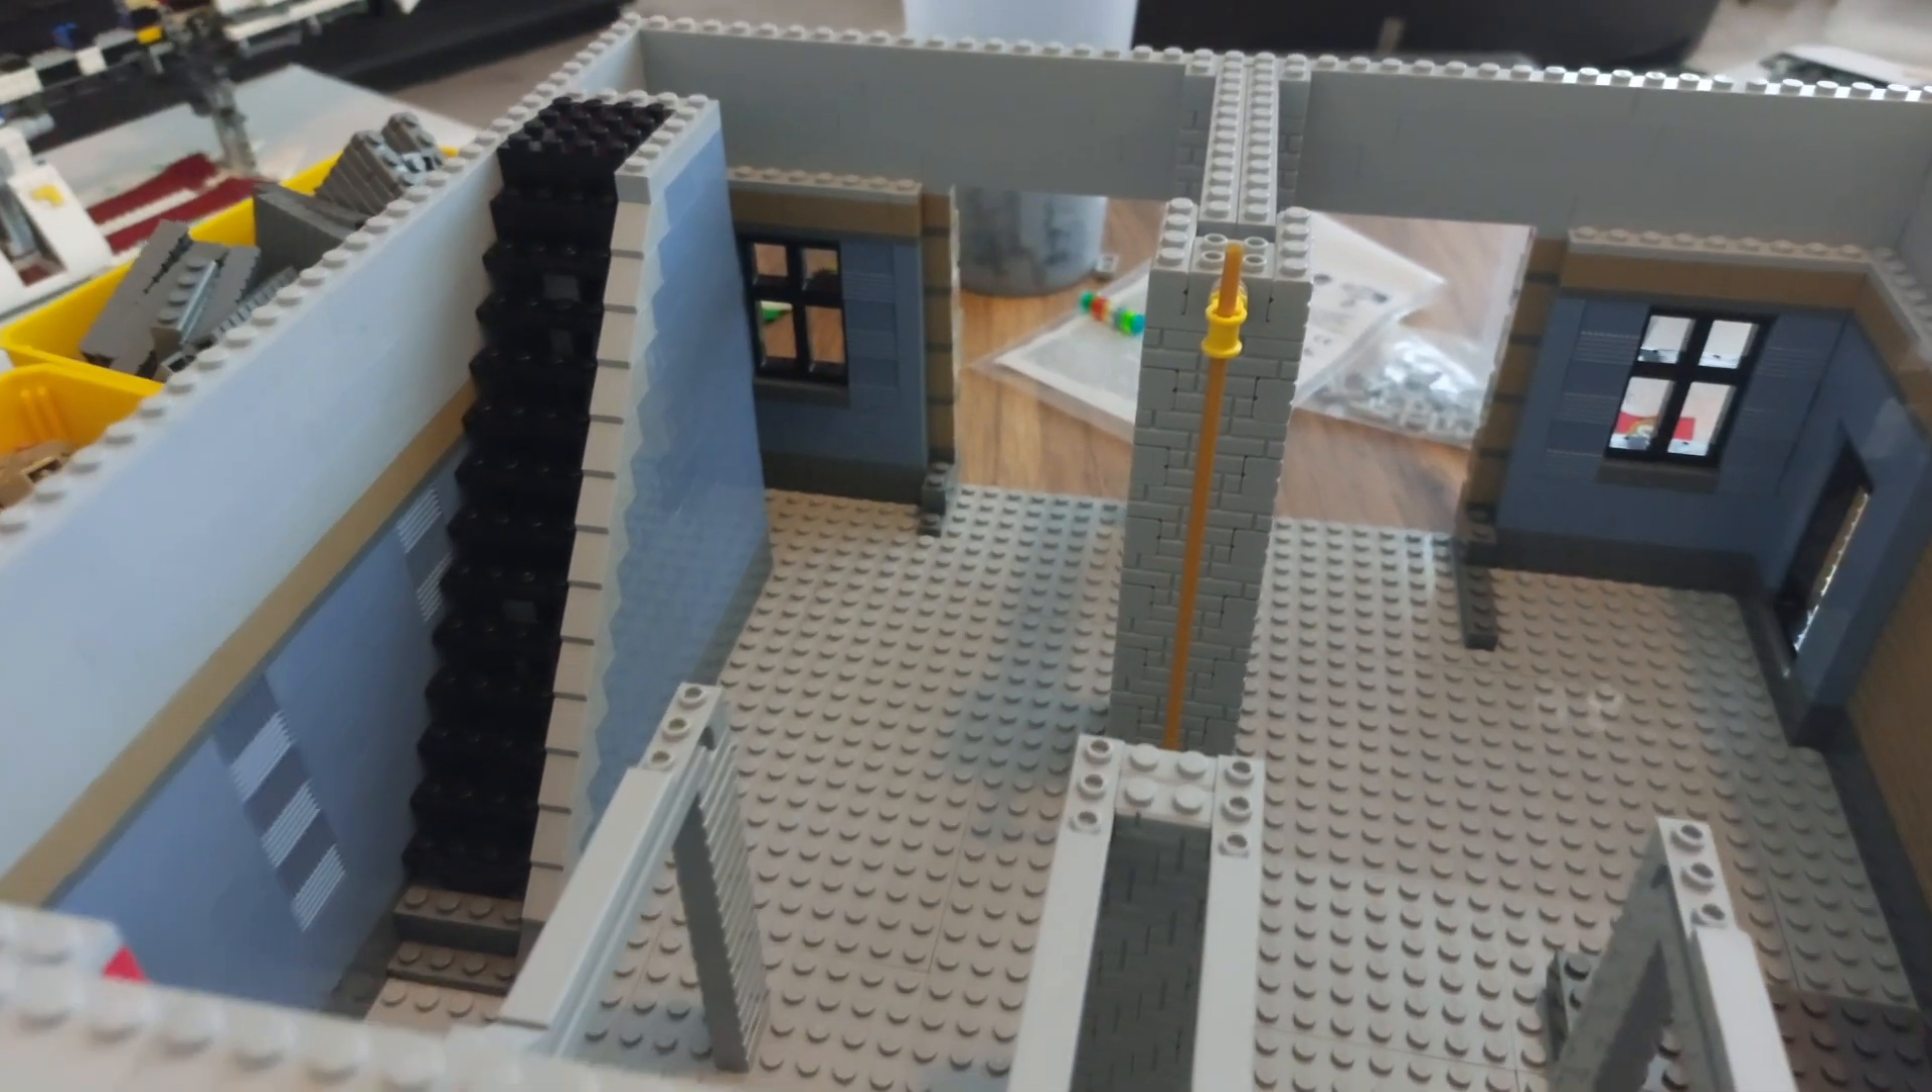And we've got the flight of stairs in on the side there.